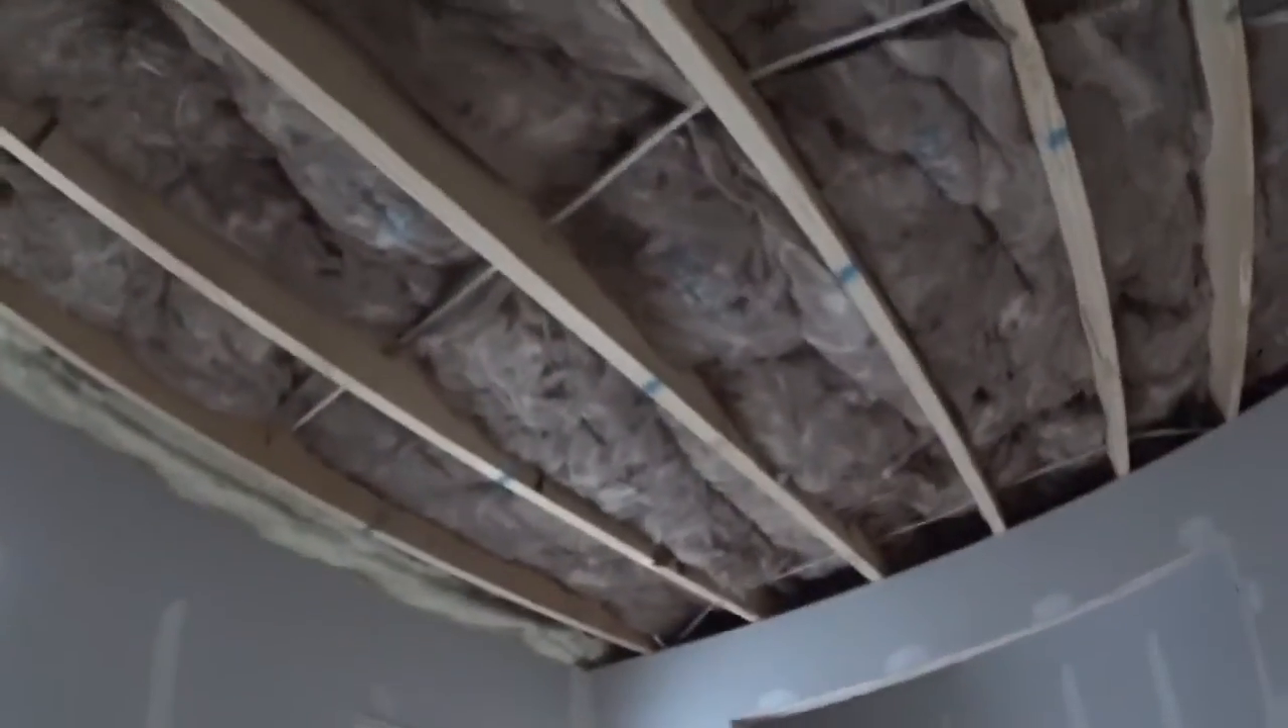And we're still waiting on ceiling drywall here.